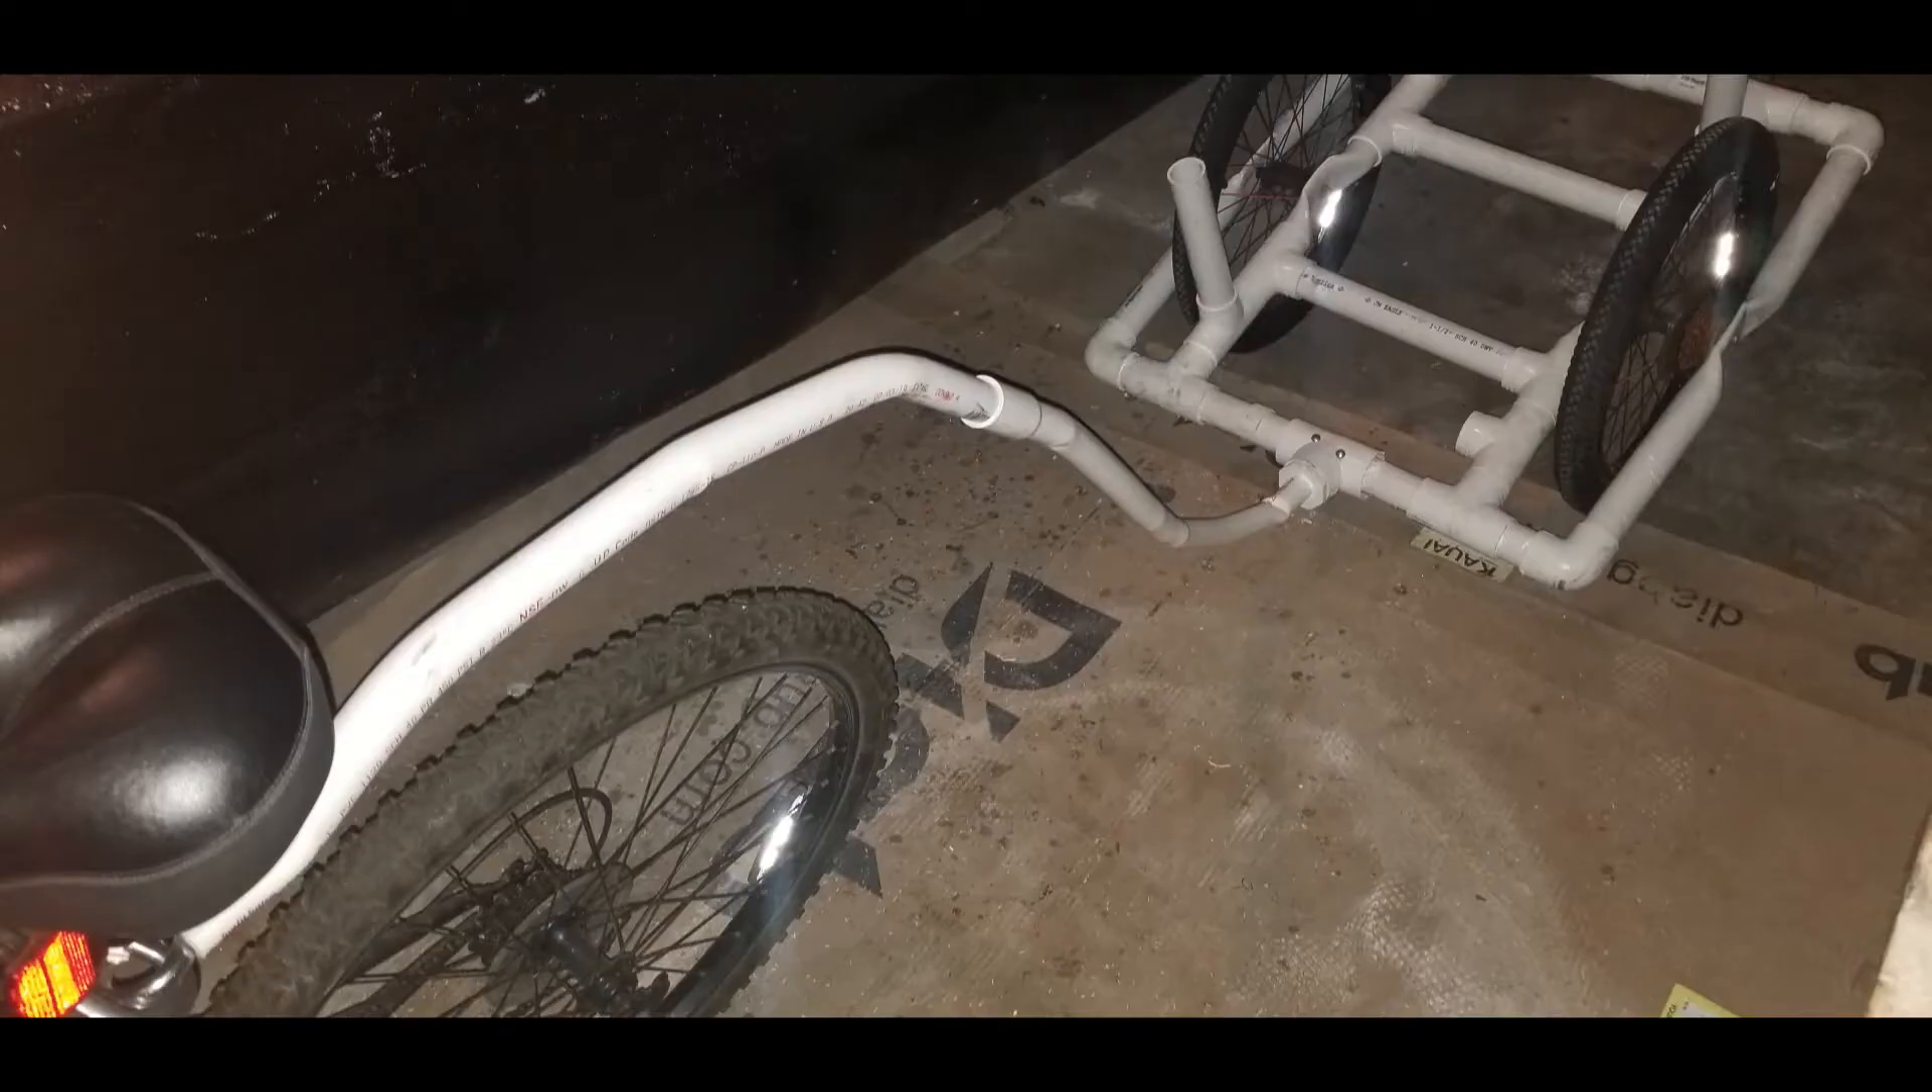After a bit of fussing around and using the heat gun to bend the pipe we were able to get the trailer assembled and connected to the bicycle.